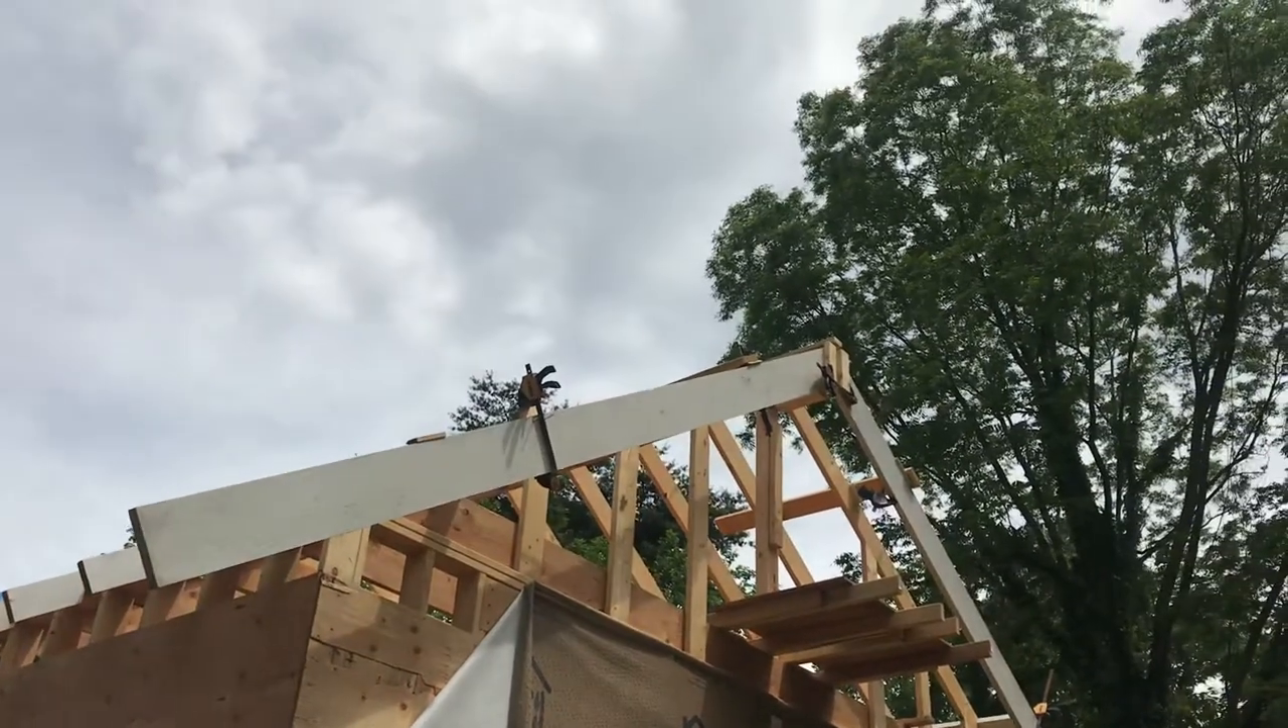There's our 2x10 barge rafter still got a couple of permanent lookout rafters on there but it's still kind of just tacked up there.